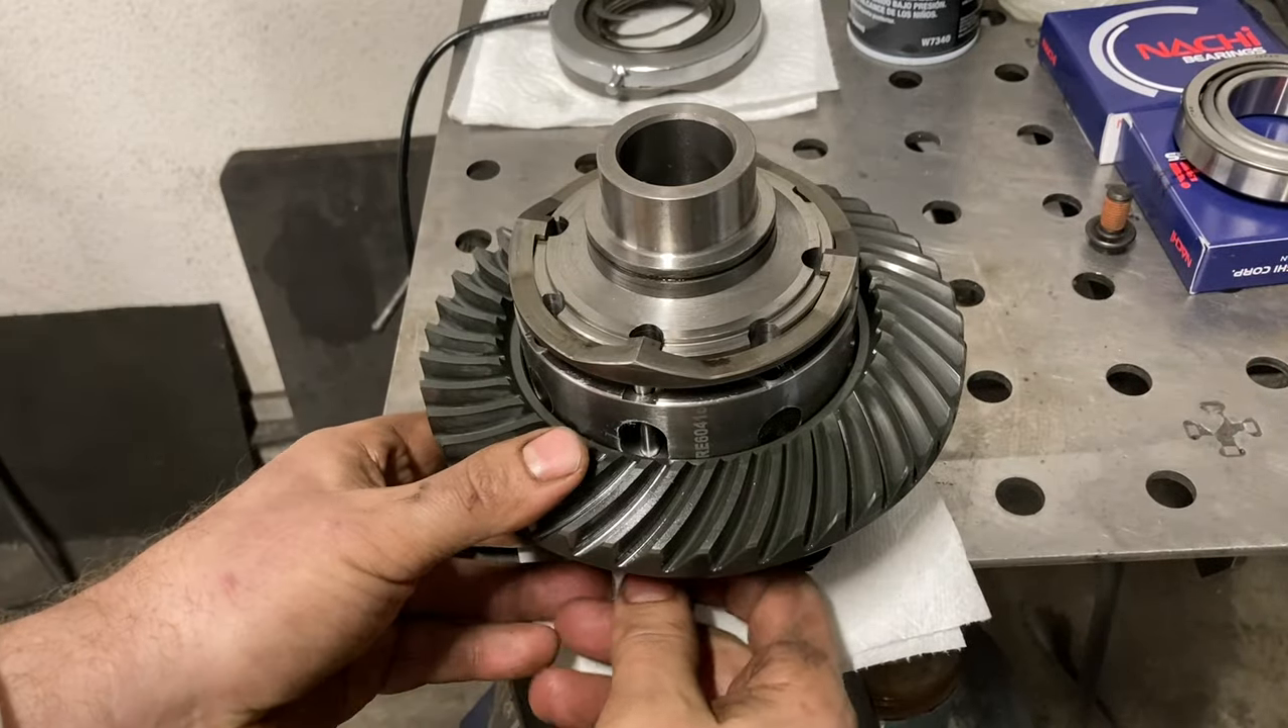Um as you can see i haven't put the bearings on yet i like to do that last.